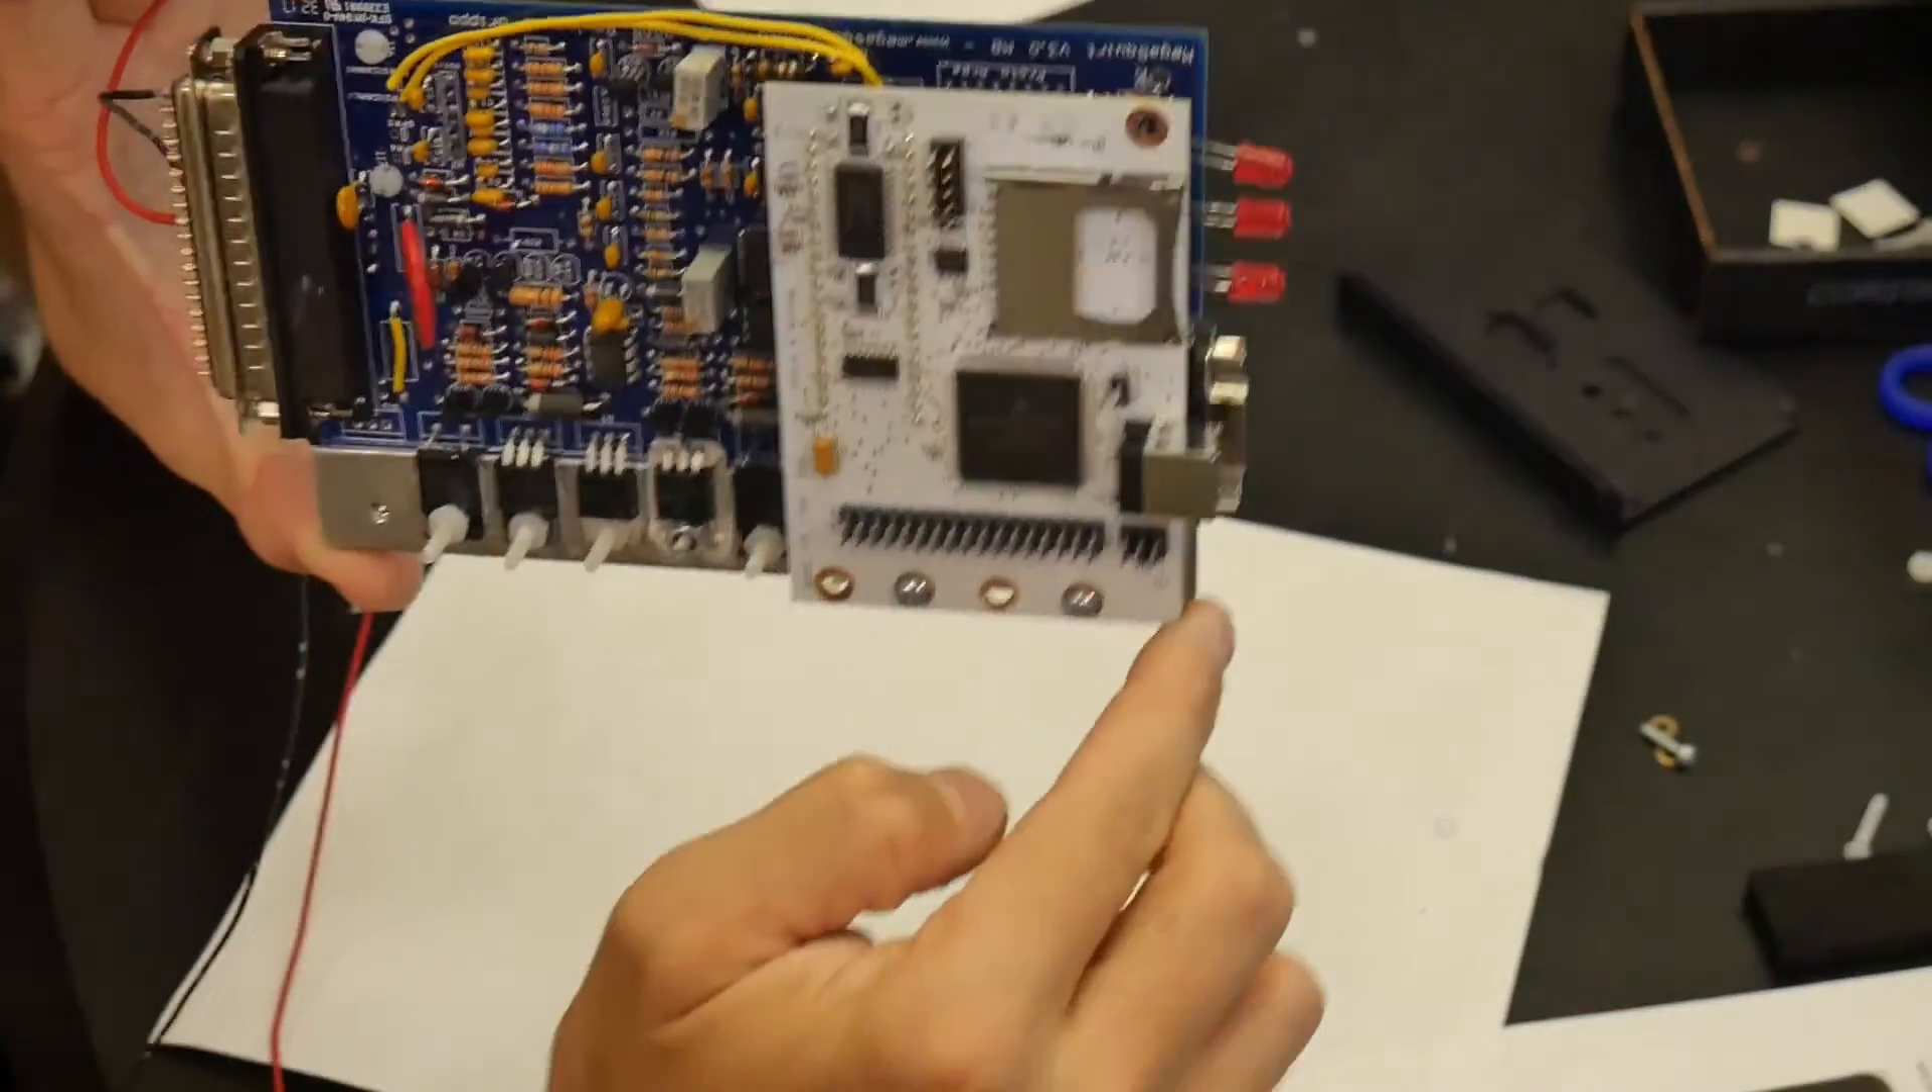Now that we've got our processor installed this is the finished product.